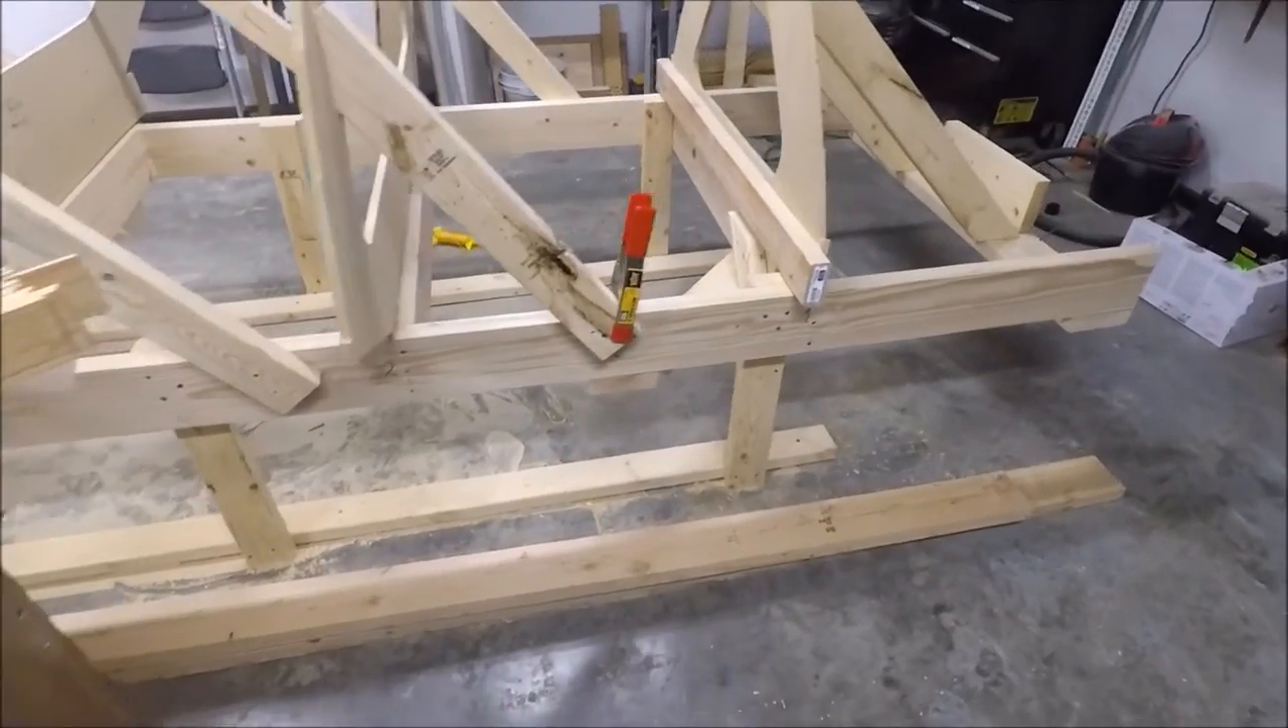First of all, we built this frame for the boat.